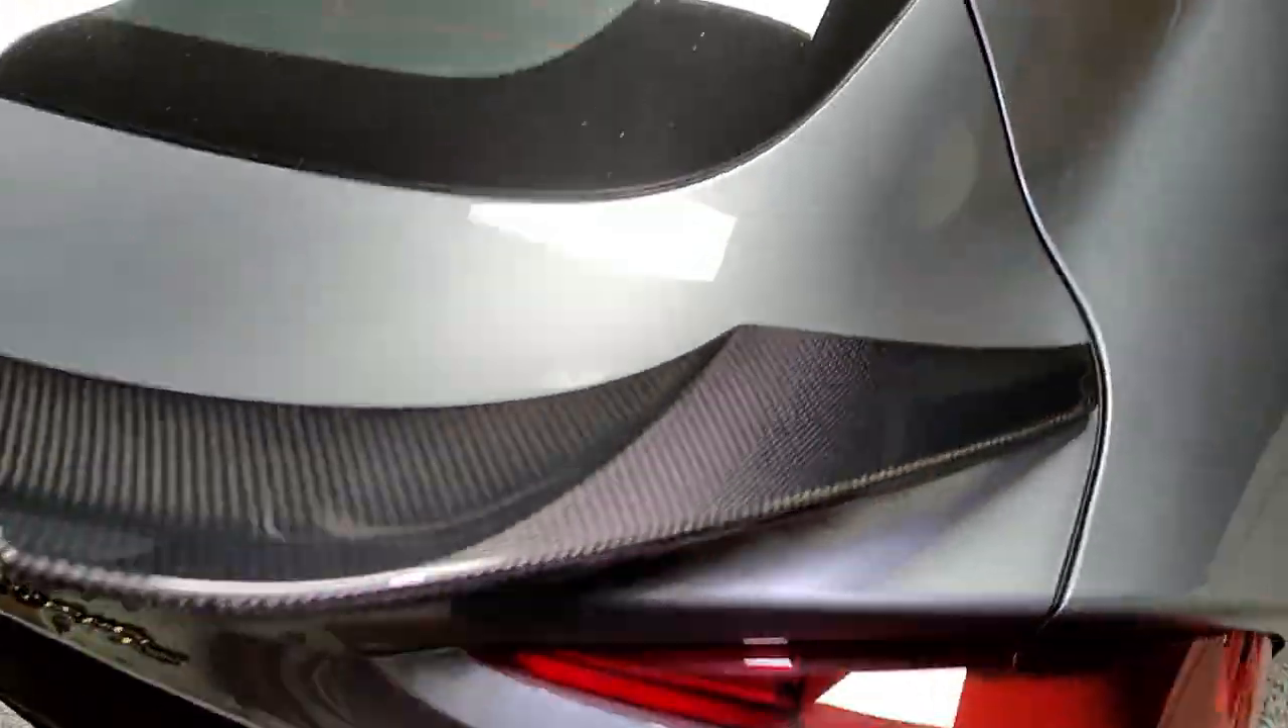And here is the alpha spoiler from a90 shop uh completely installed.